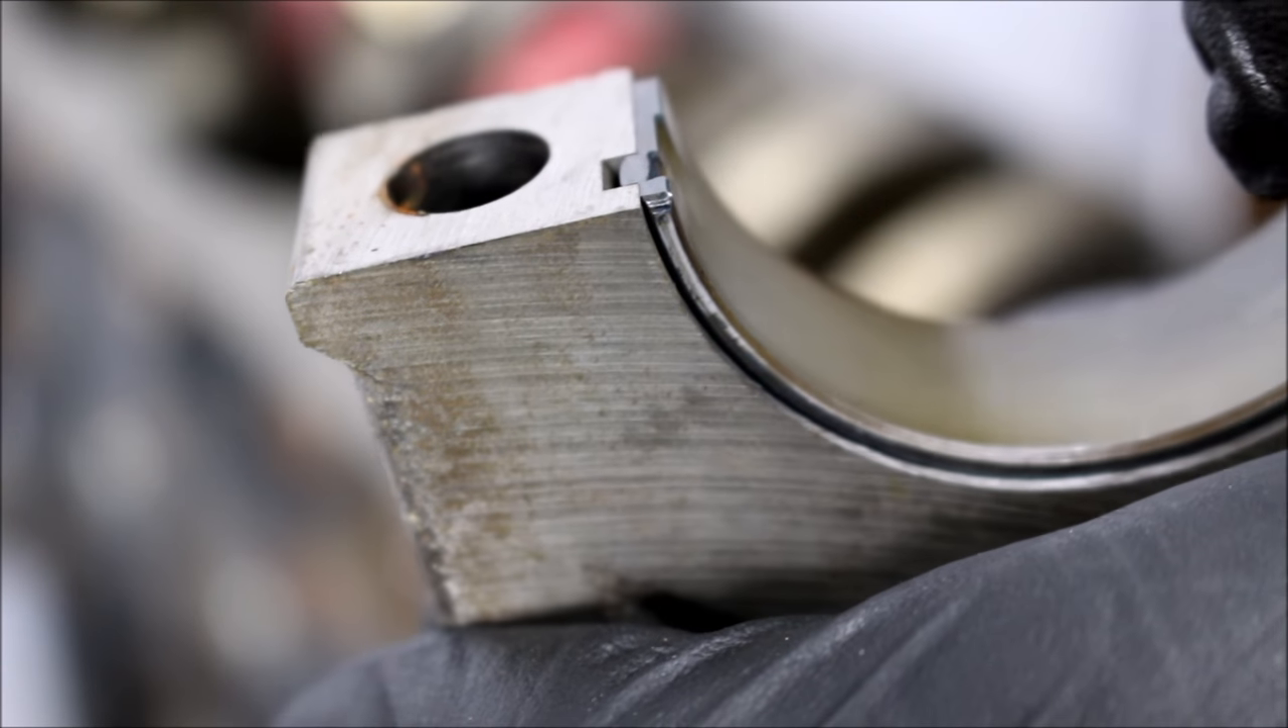And you can see there the bearing is completely flush with the cap.